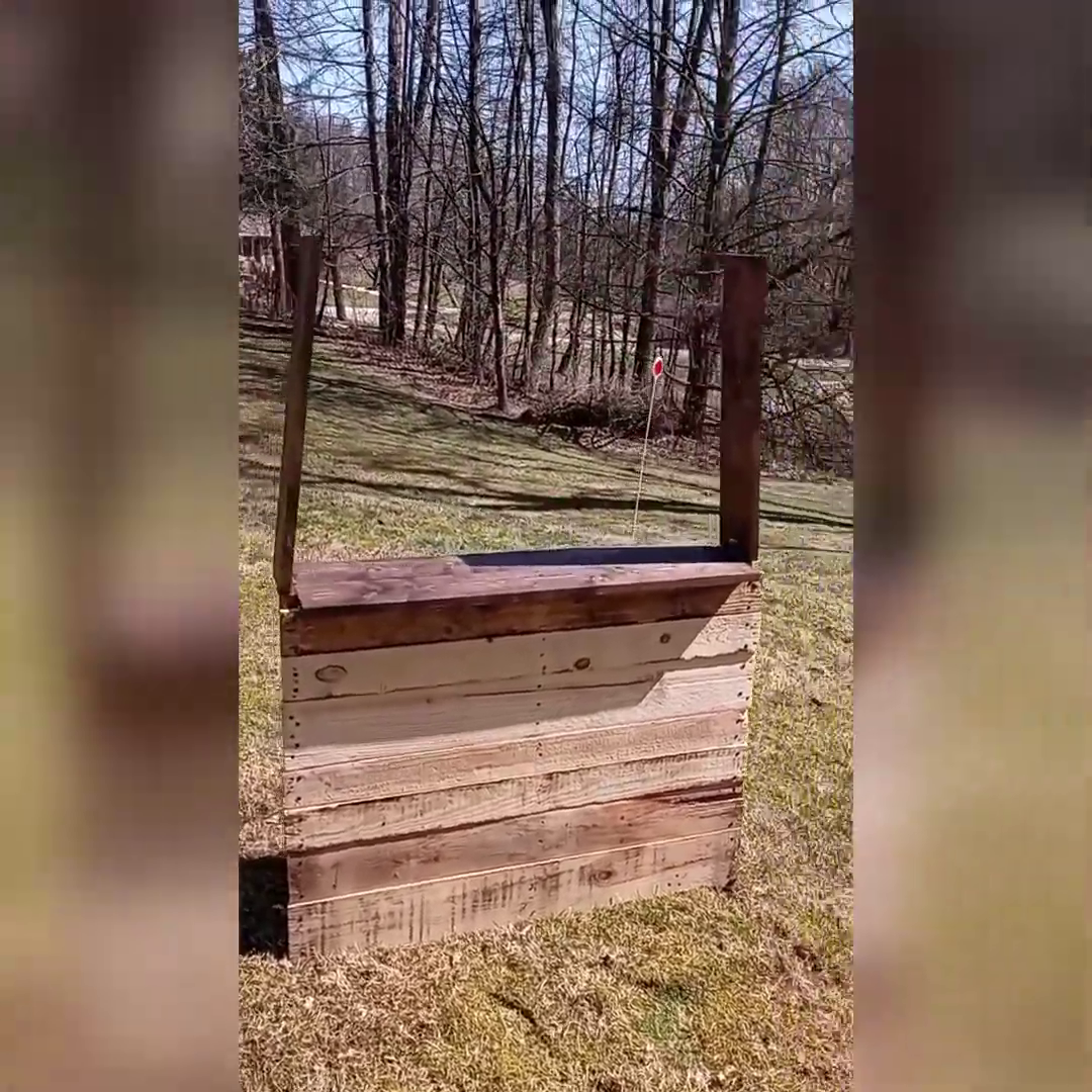Alright, so we've got the pallet boards on, and next step is to polyurethane it, and get a piece of board, and make a sign.